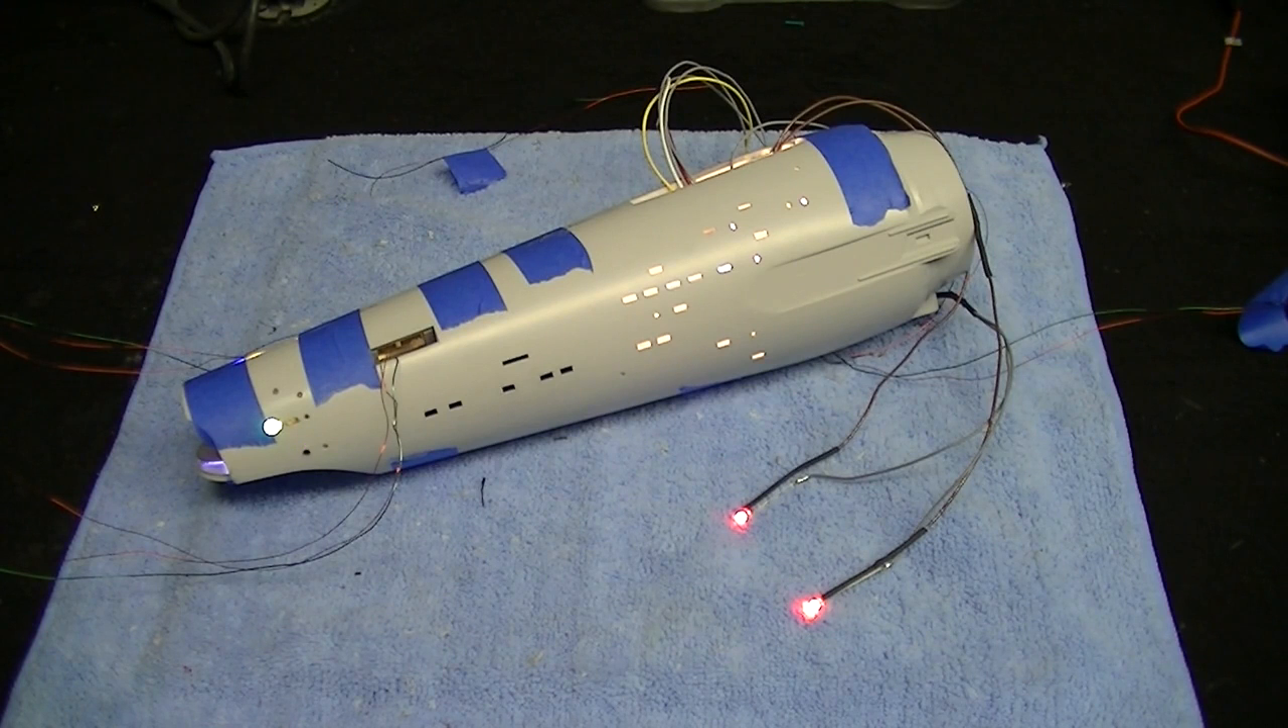Welcome back again everybody and you can see that I was successful in getting the secondary hull glued together and everything worked out just fine.